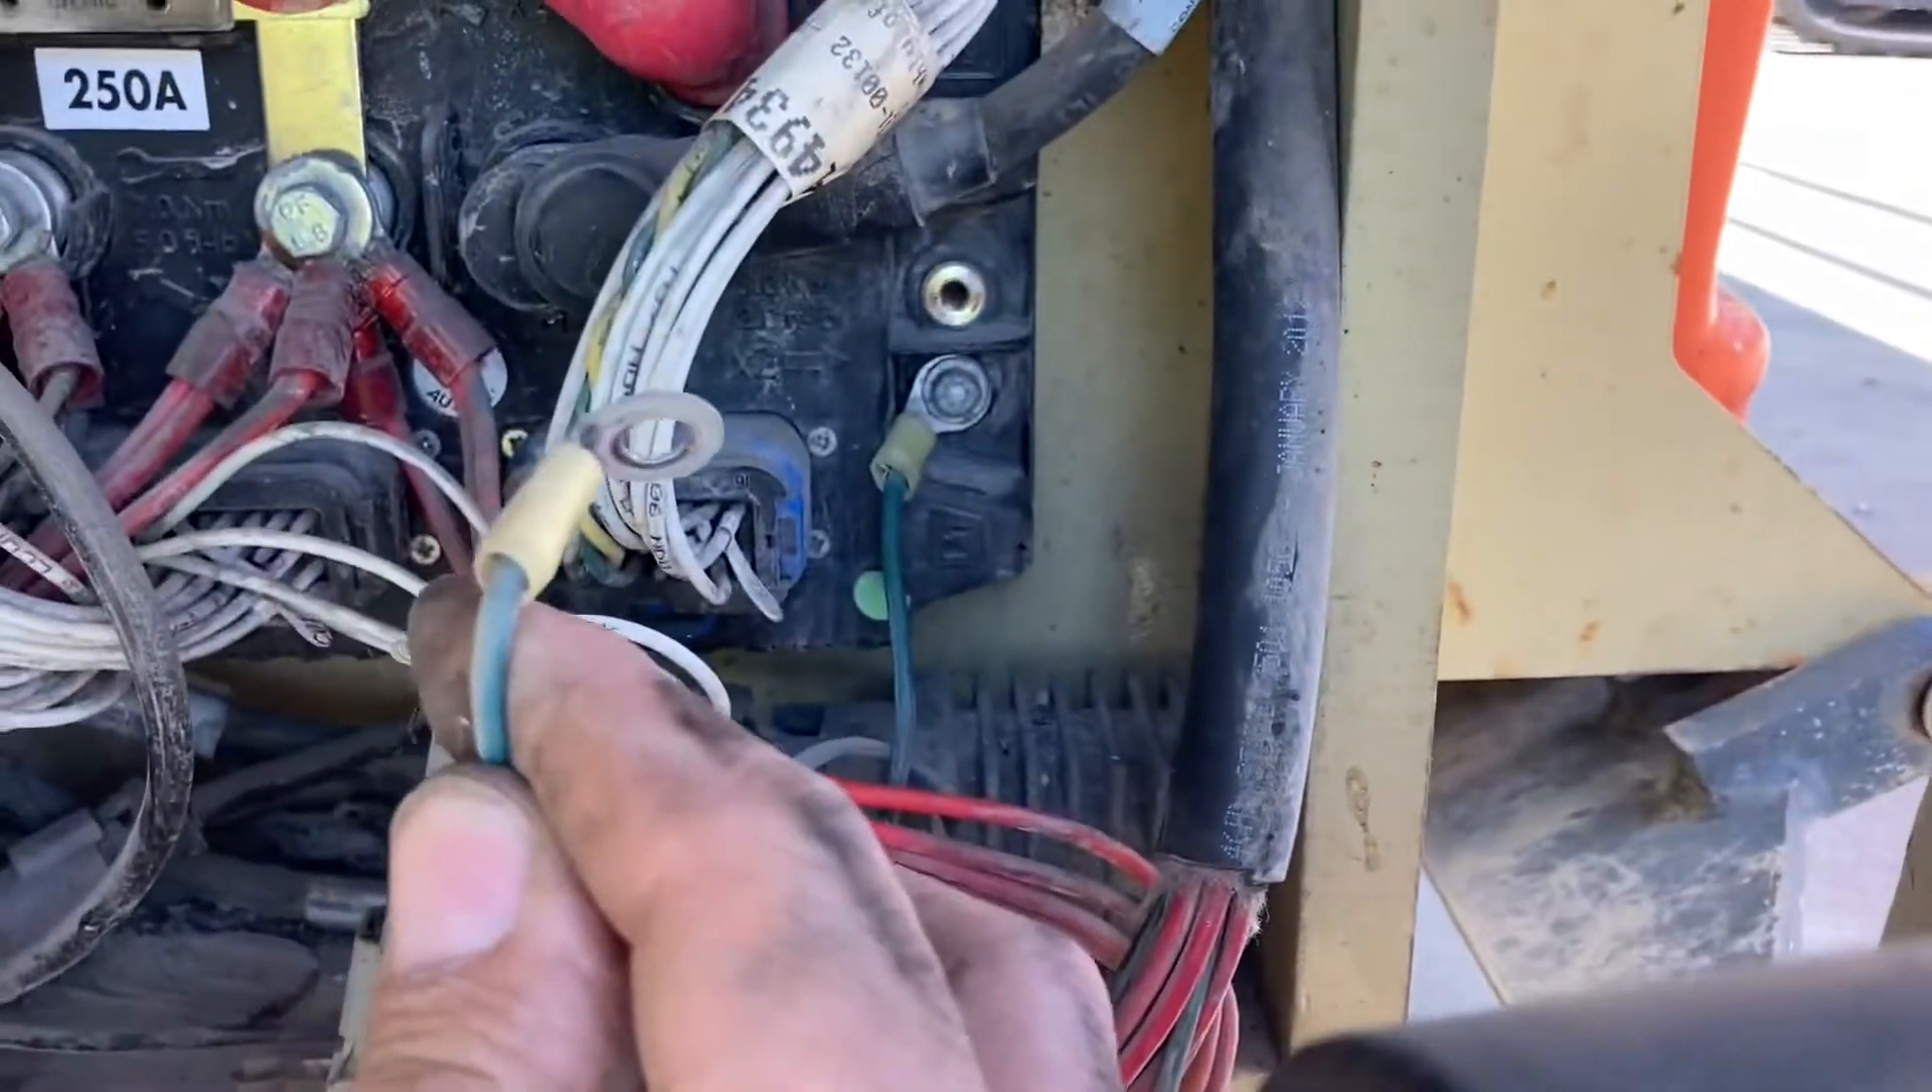Now I have my blue wire free.